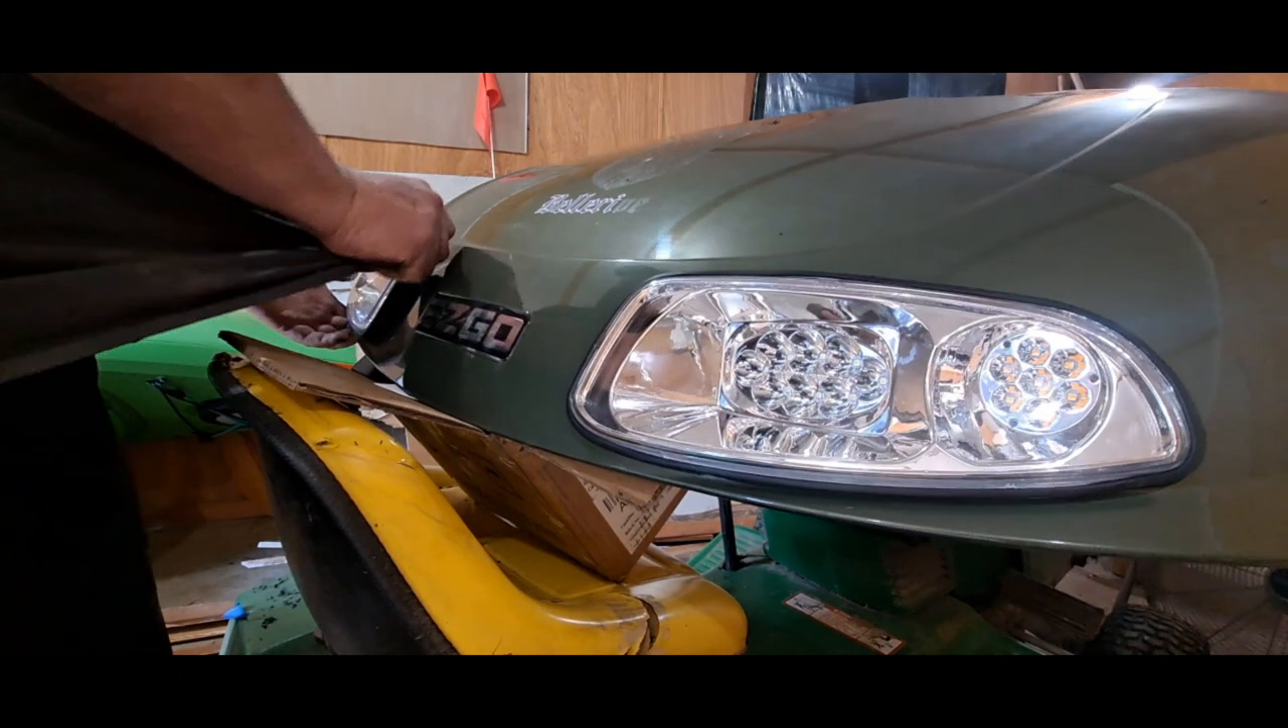Headlights cover quite a bit. It fits nice.